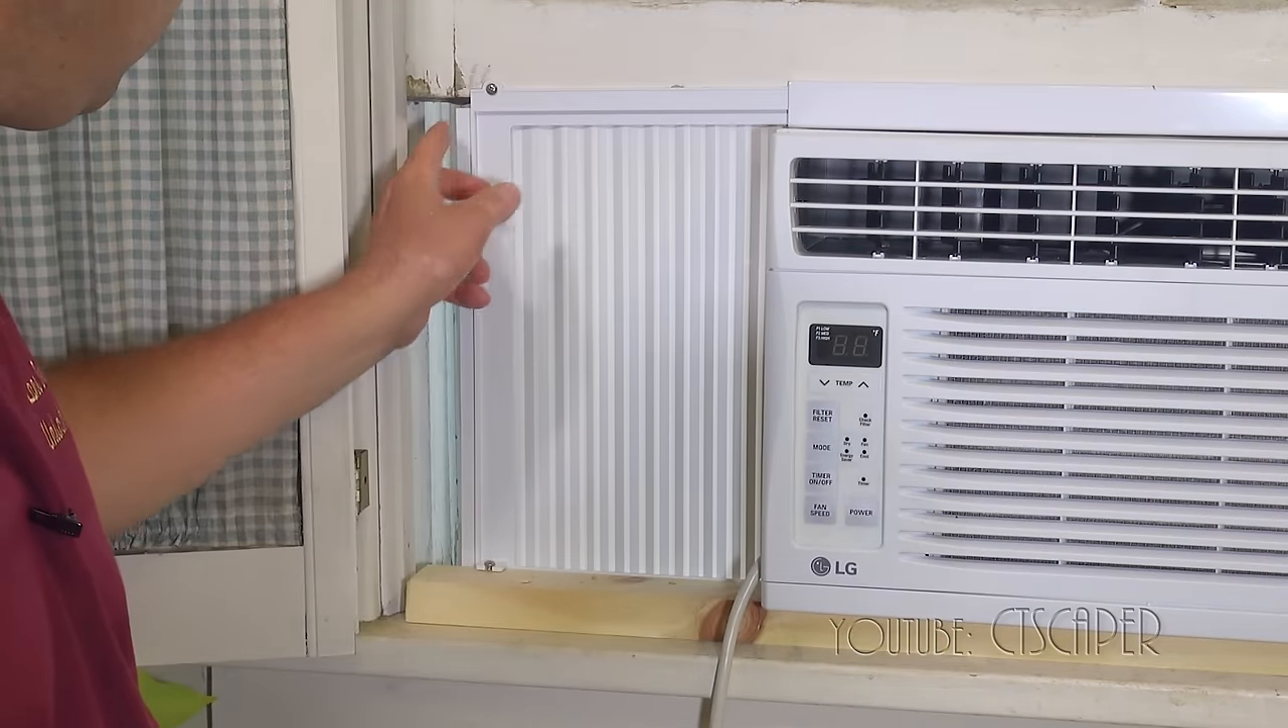I've got about a two inch gap at the end here, because my window is wider than 36 inches.